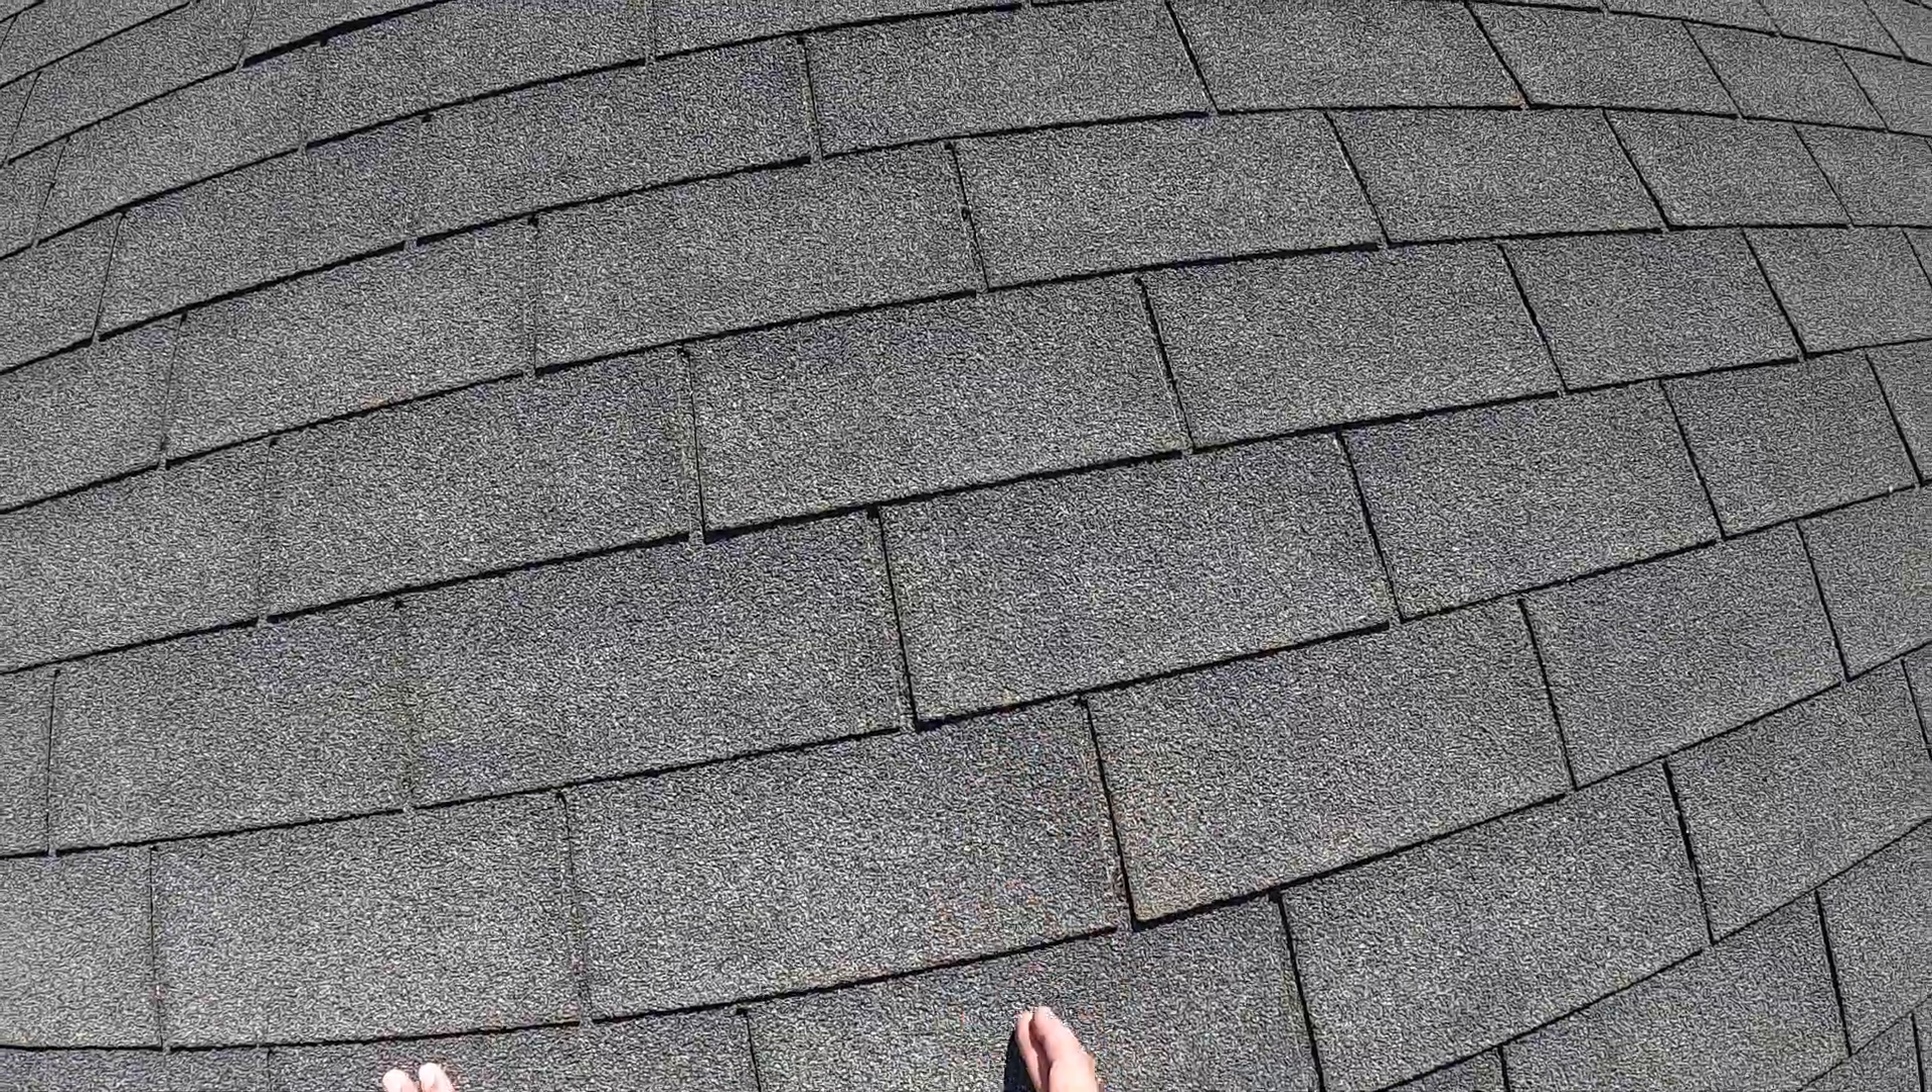This seam should go straight down they shouldn't be they shouldn't be staggered like this.